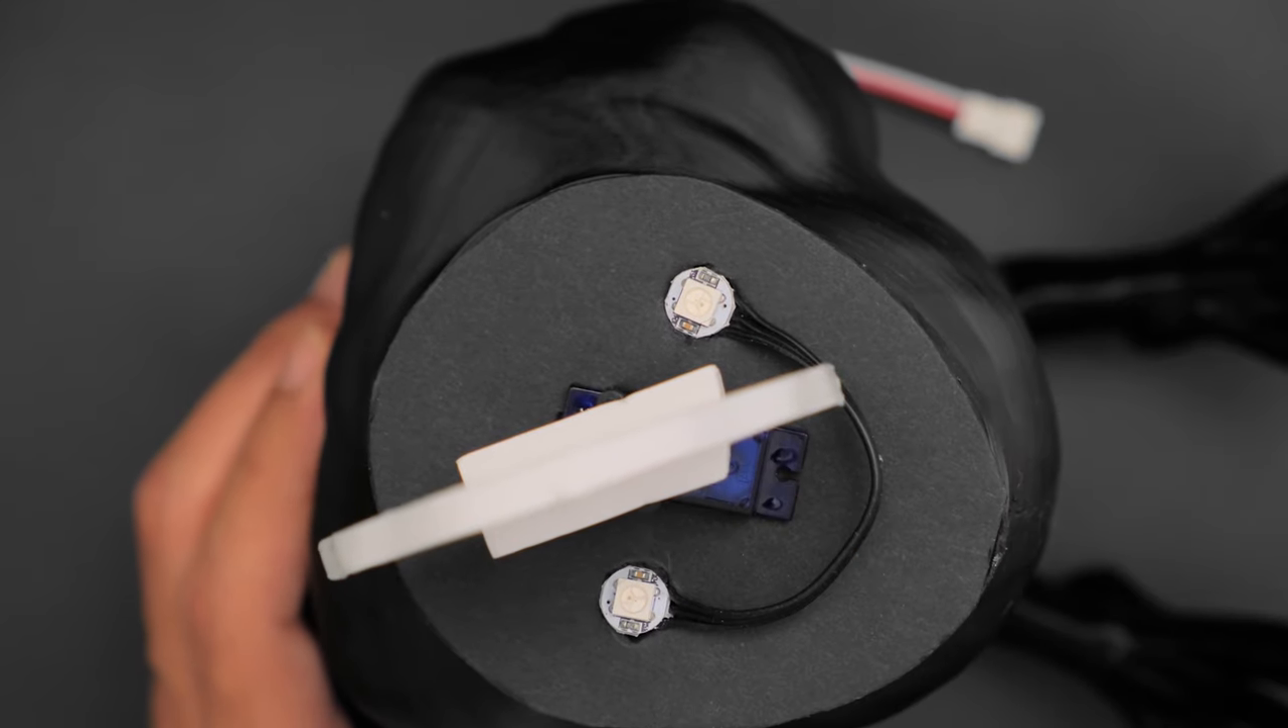An additional set of neopixels are wired together and fitted onto another piece of foam core with a cutout to secure the servo motor.